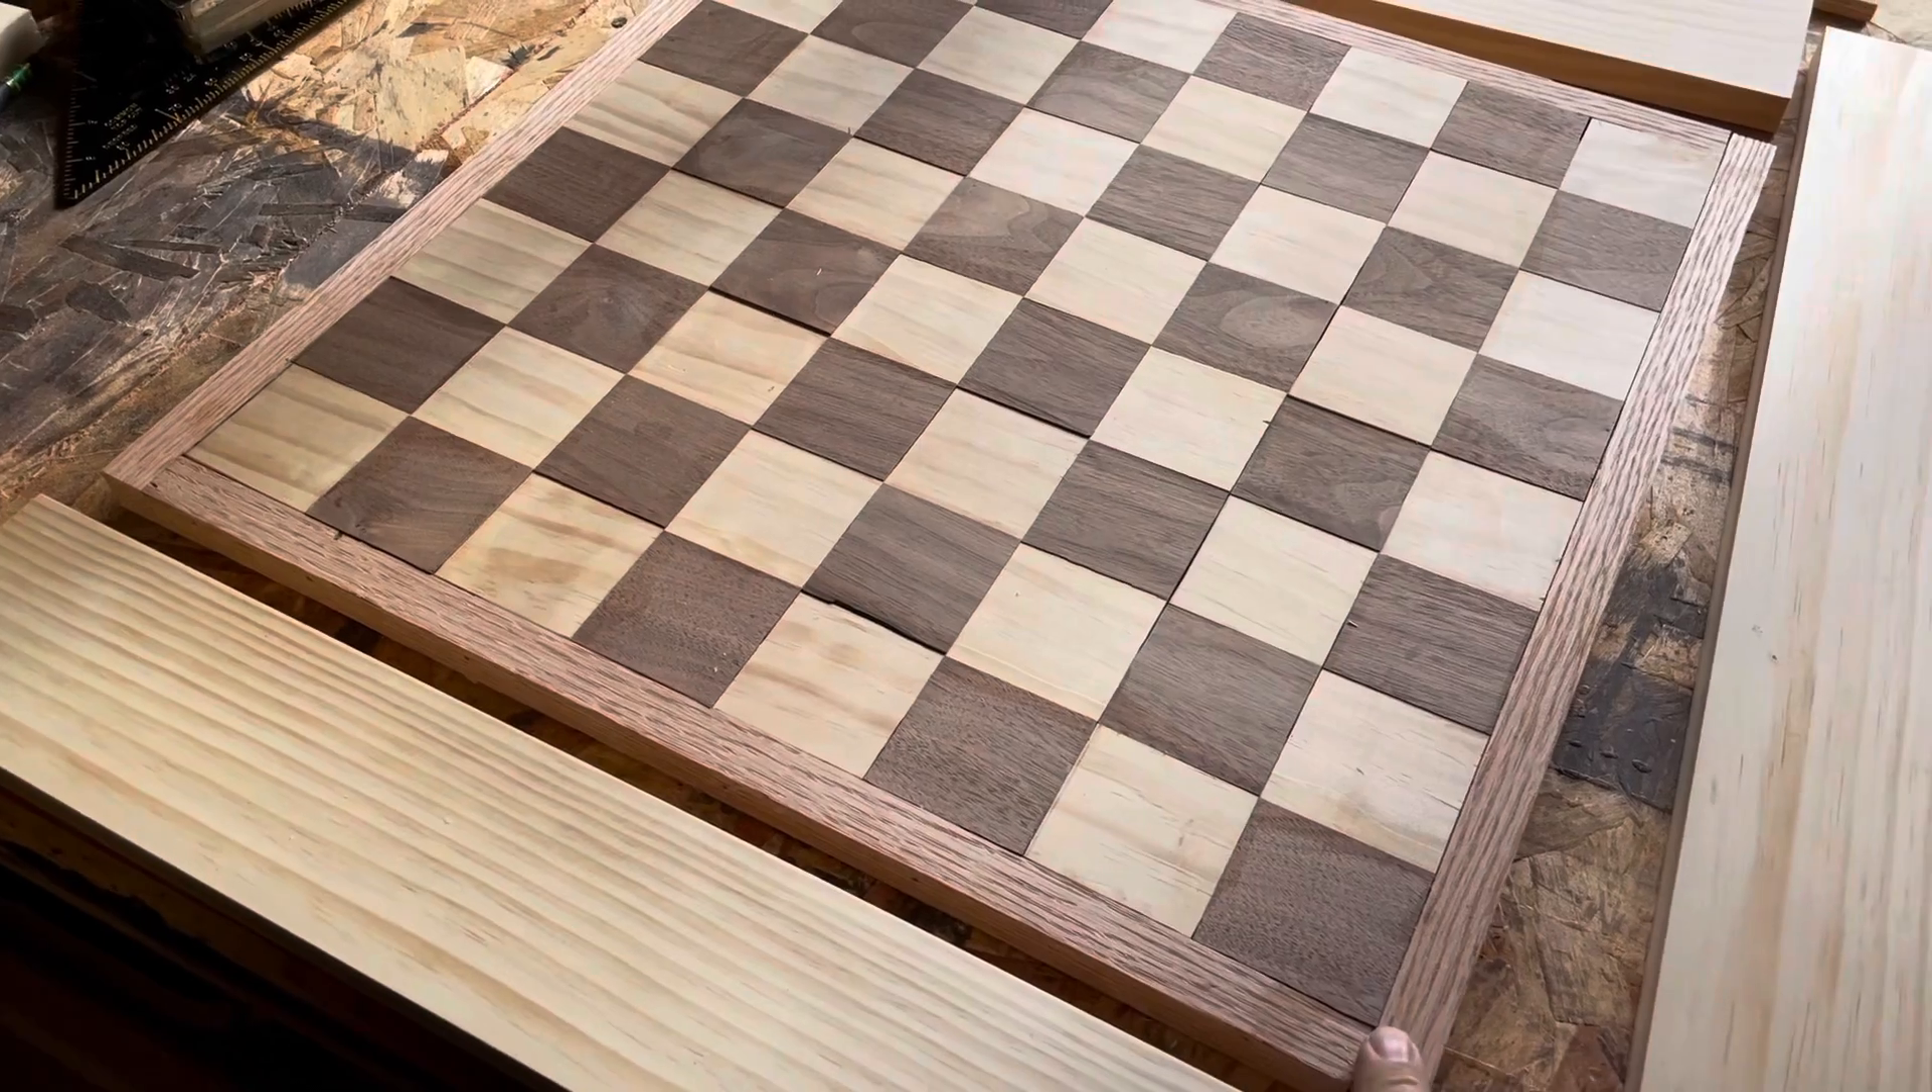This is what we put on last. This little border made out of oak.